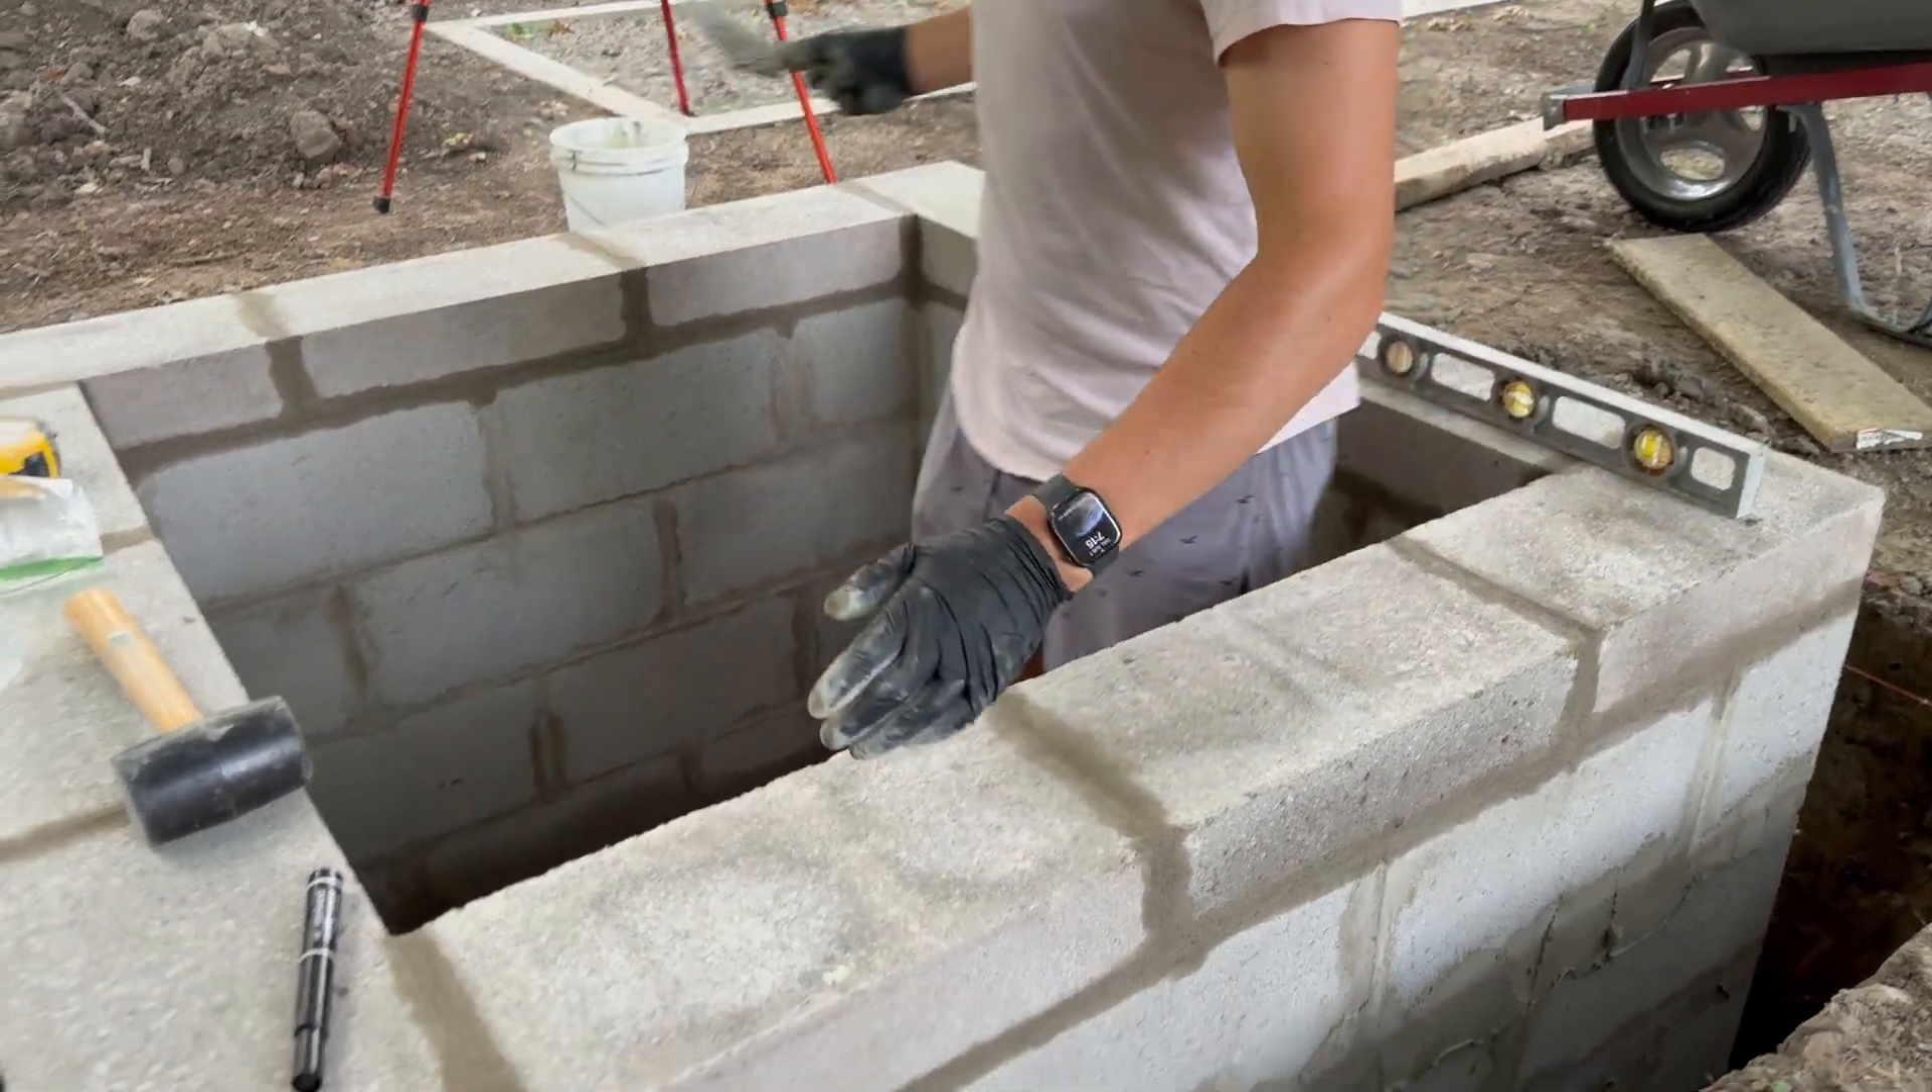And just like that, it's set. We got all of the bricks set.